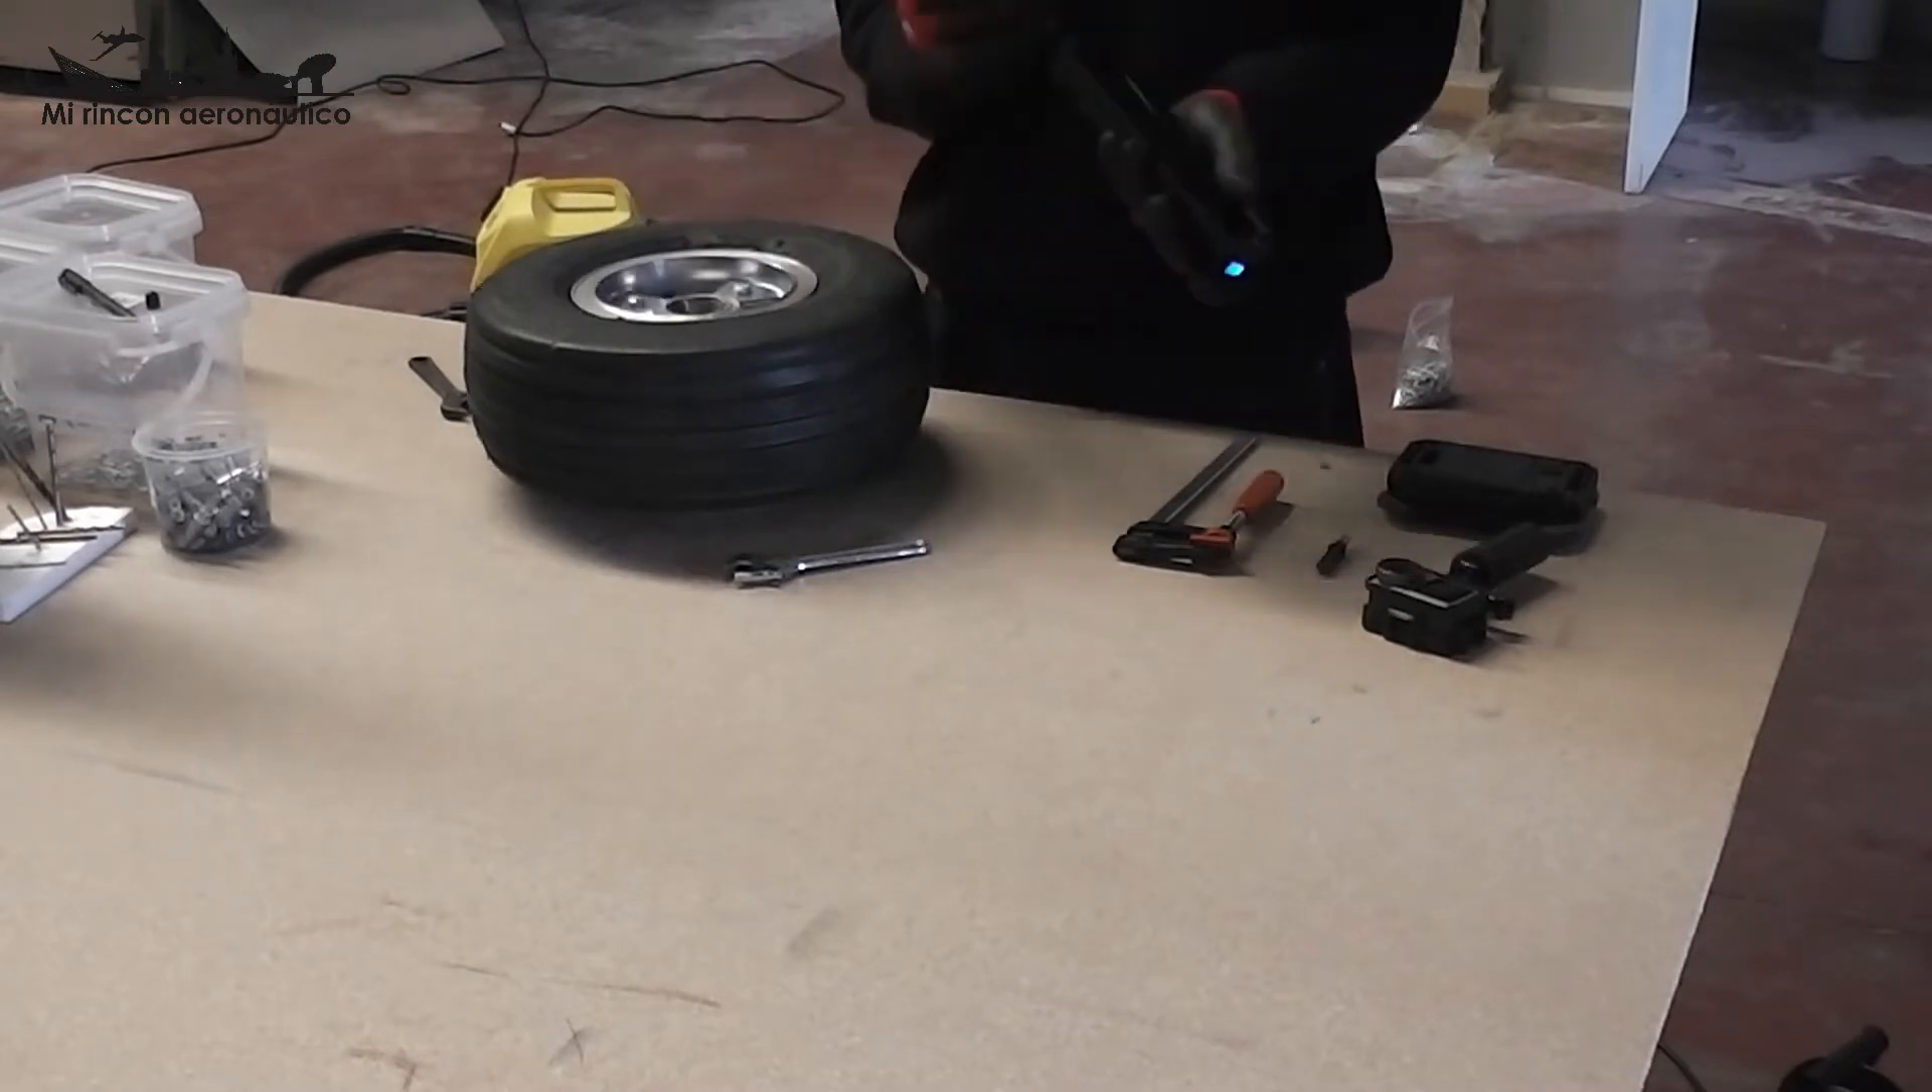¡Ya se ha instalado el neumático! ¡Ha costado un poquillo!